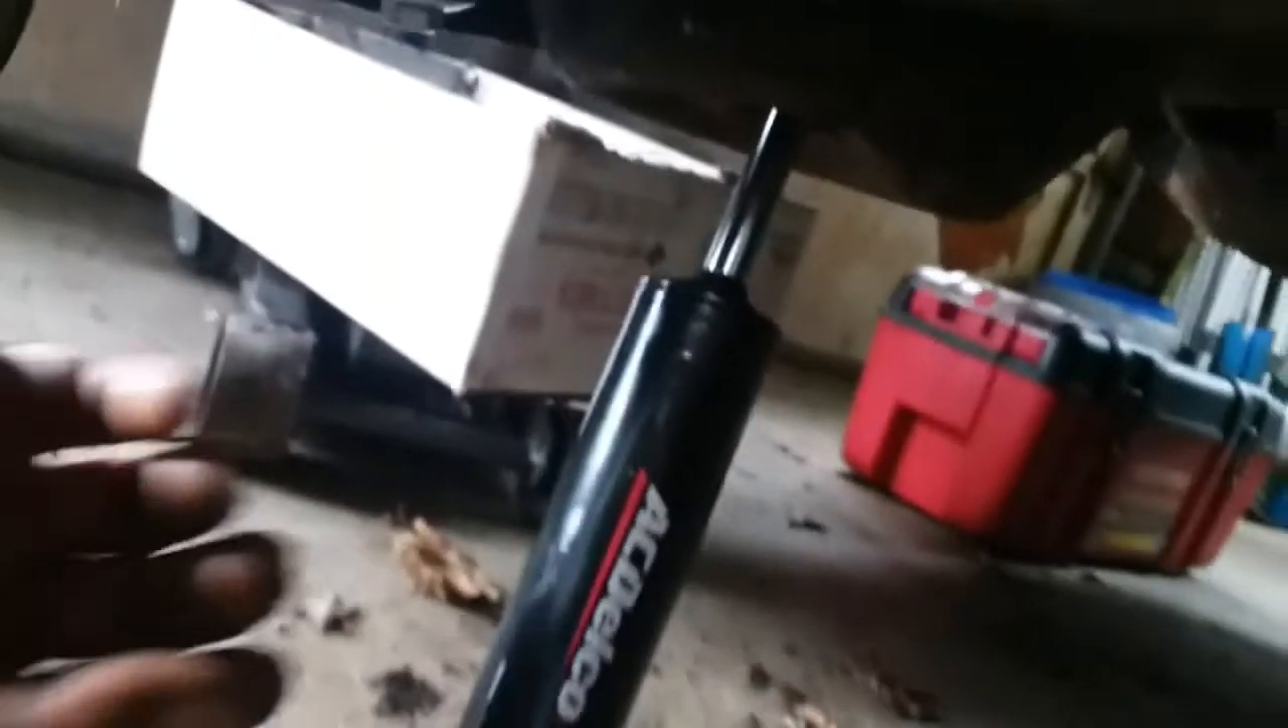I just need to get the shock in, and then this side's pretty much done.